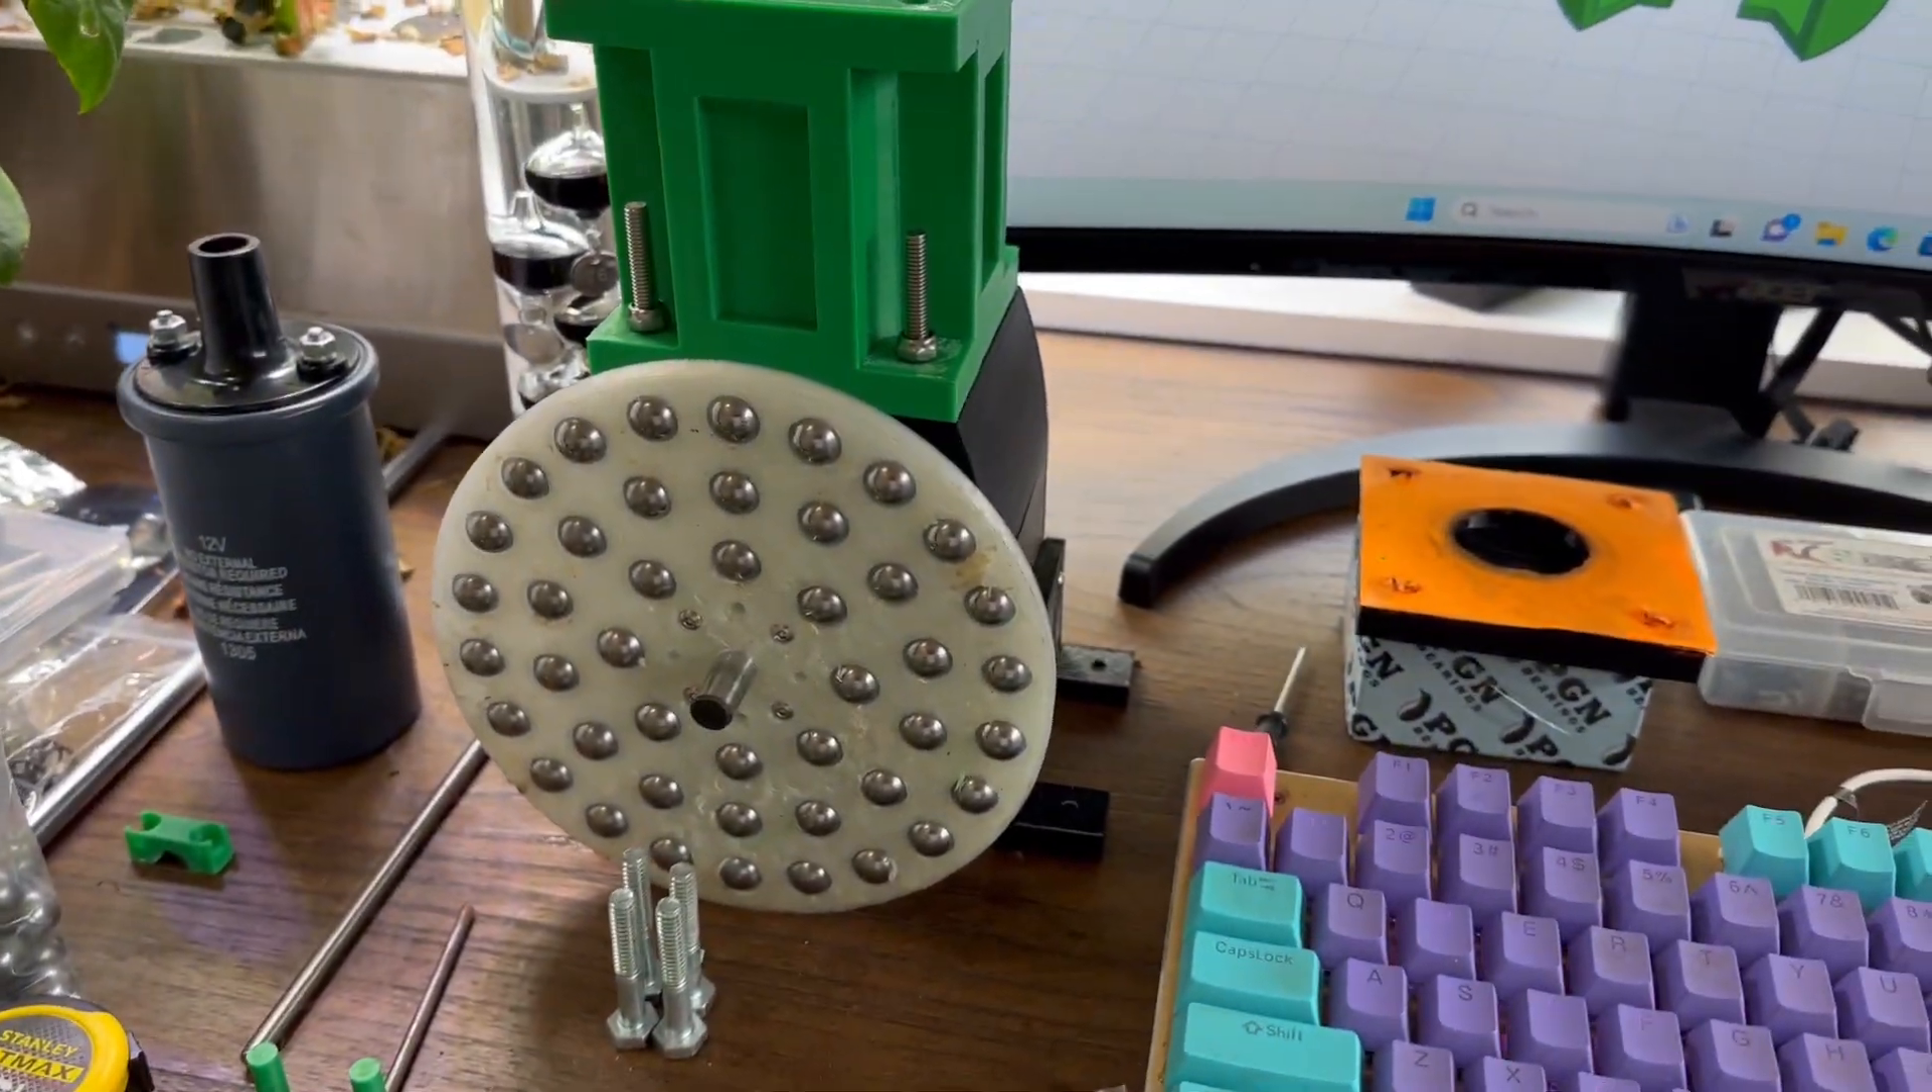I have the flywheel on the engine.